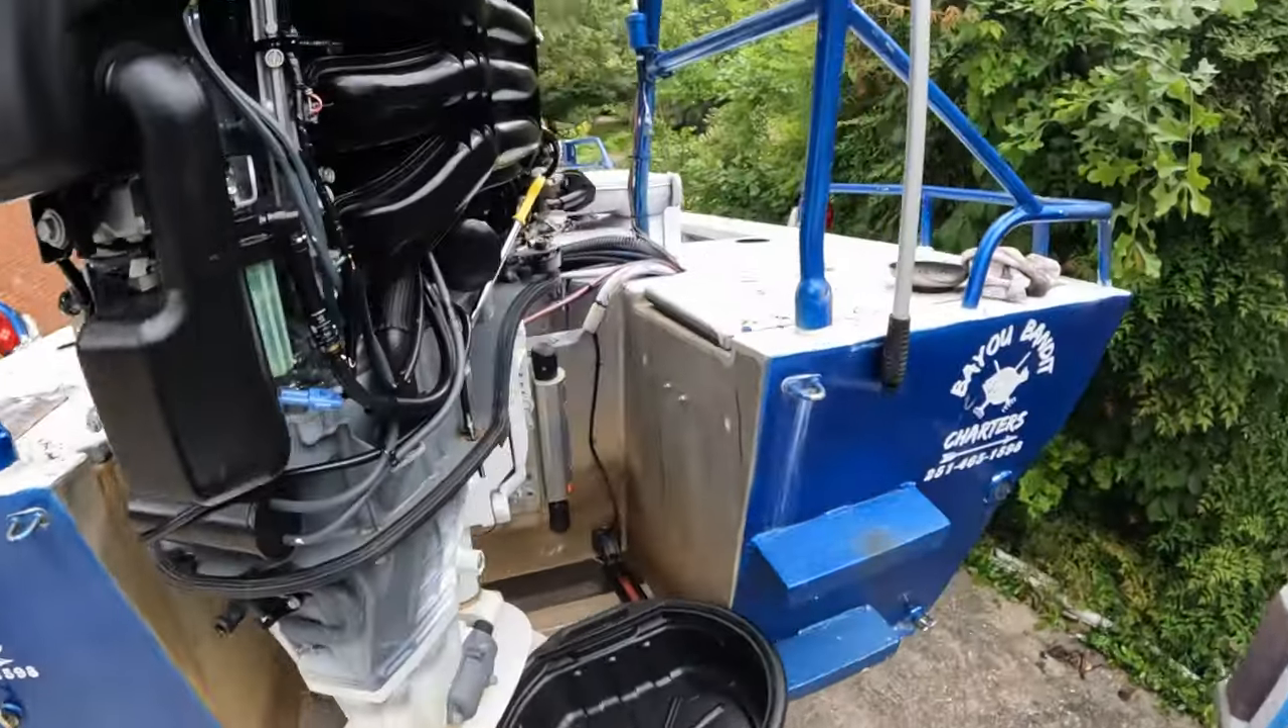I went ahead and removed all the side plastics from the motor.